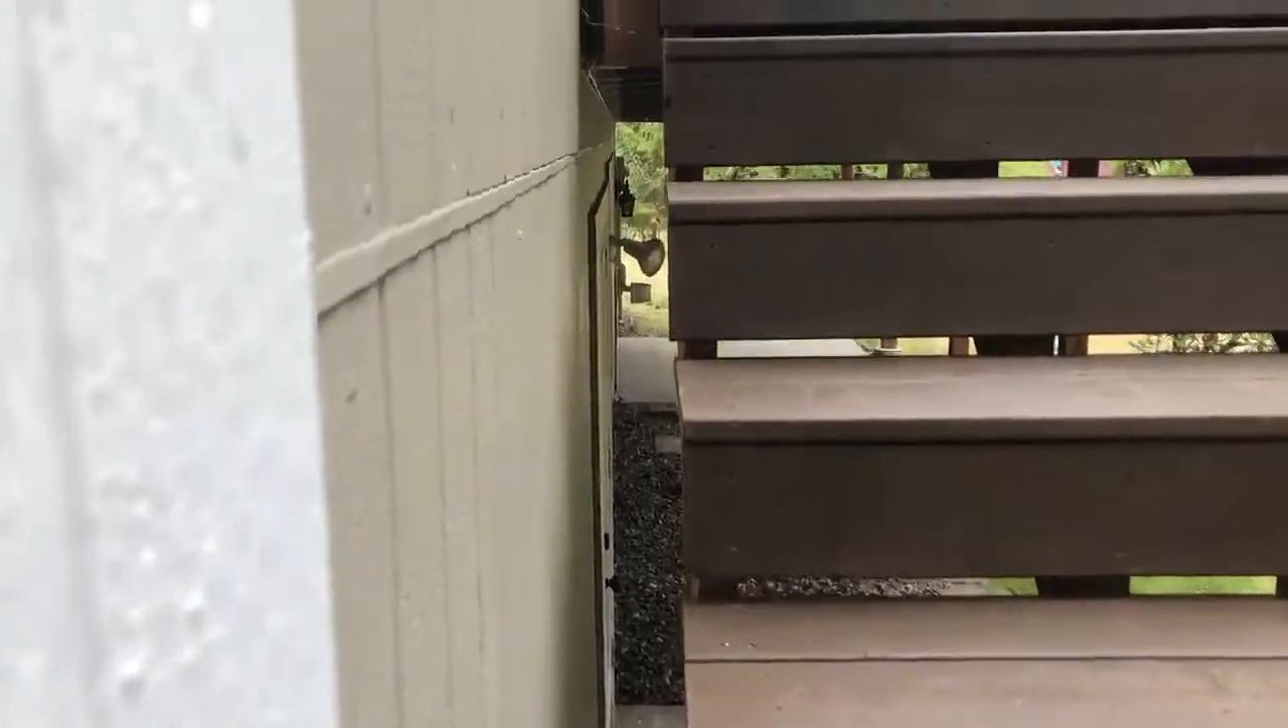There's a pretty decent sized gap on the left side of the steps here.